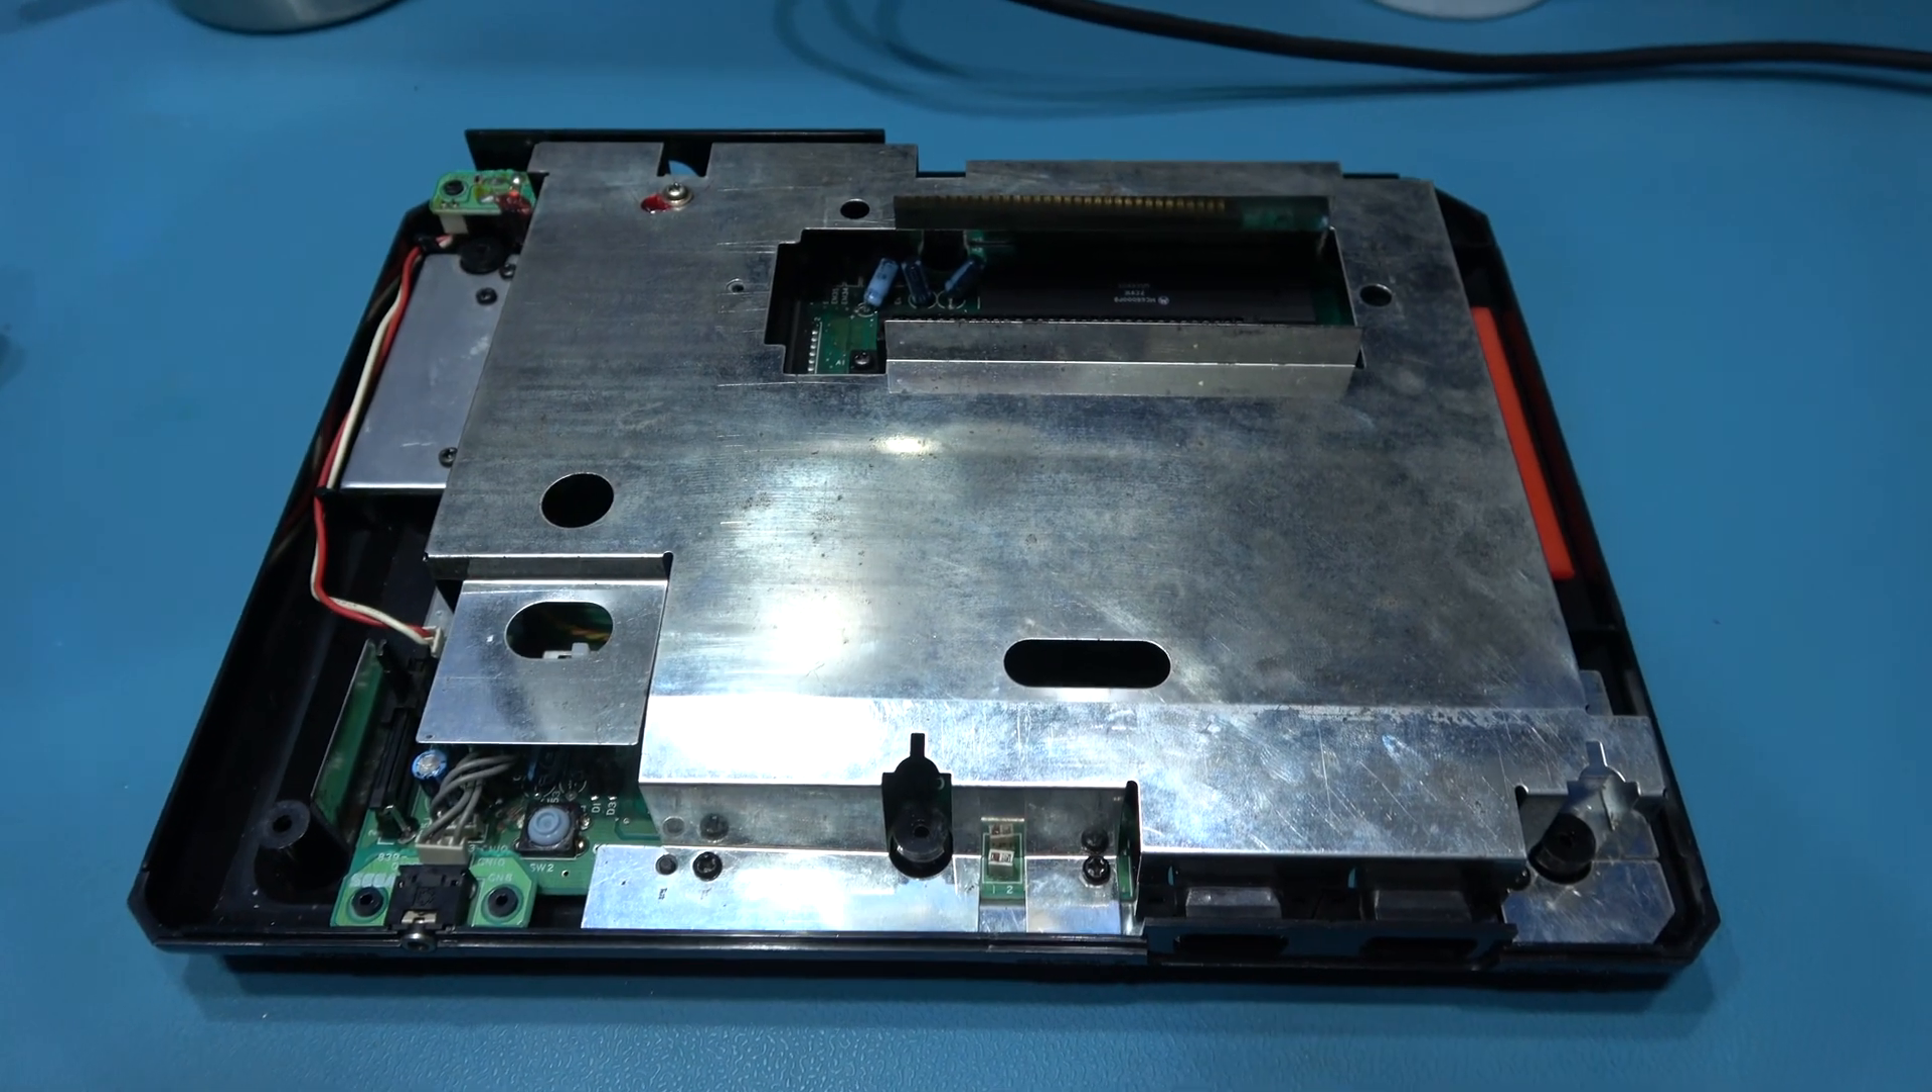That's the top lid taken off.